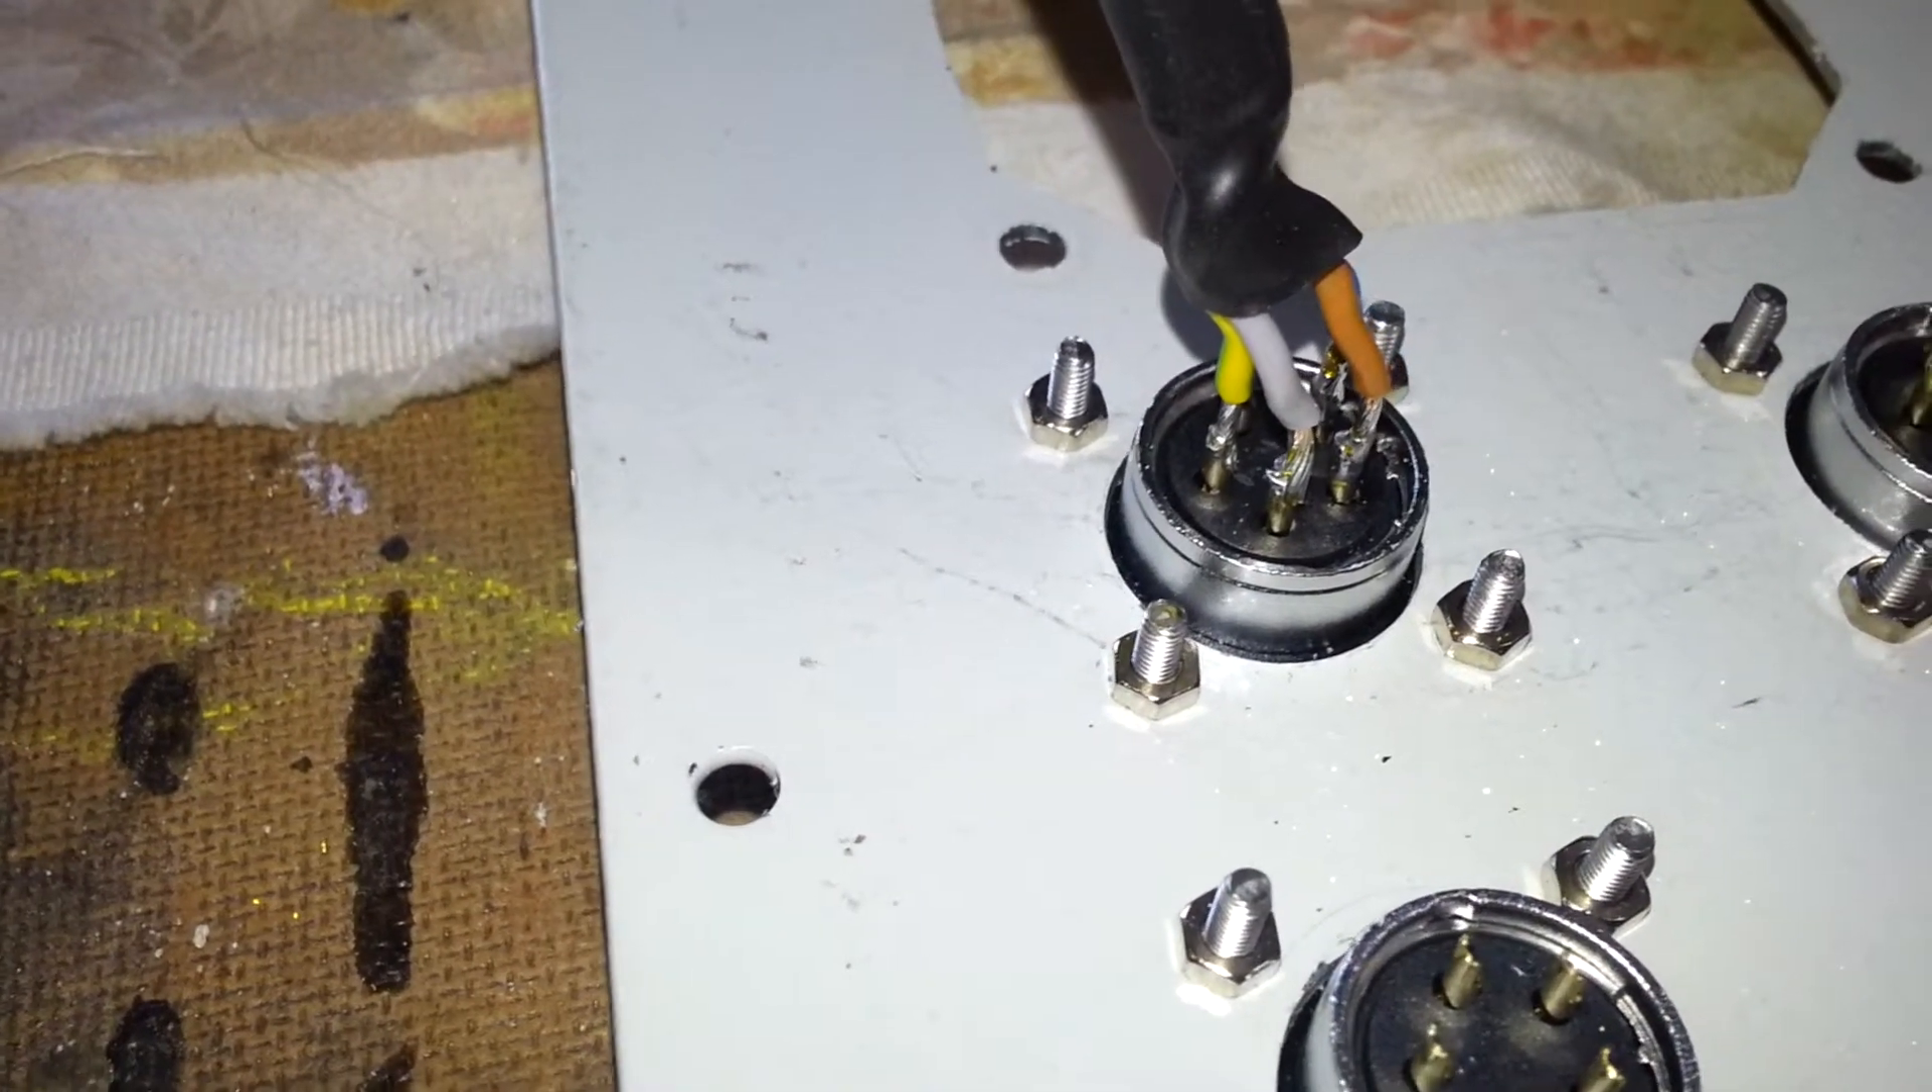Right, so to spare my blushes, I didn't show you the soldering, but I've got my first cable connected.